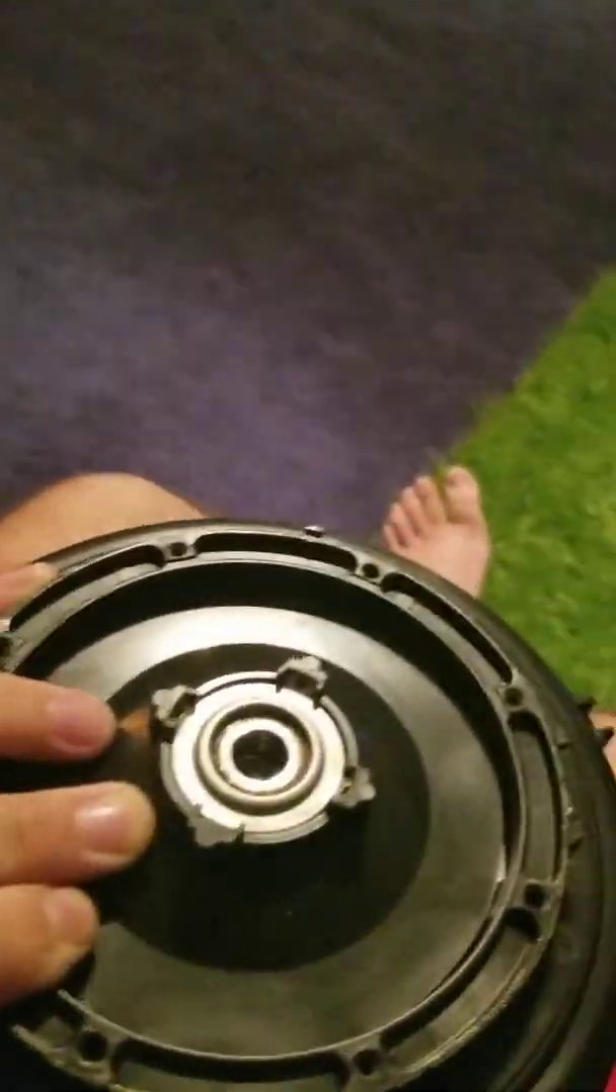And I still need to pull out this bearing right here.